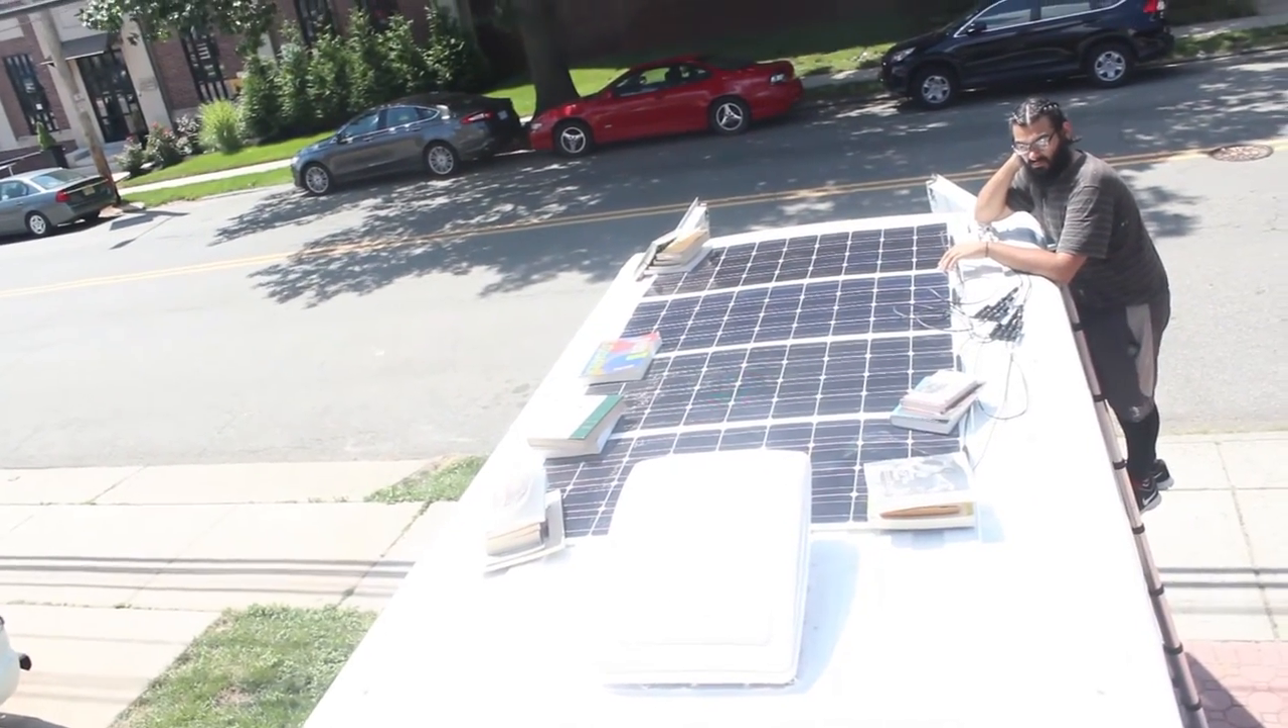But yeah this is a 136 and four solar panels fit on top so that's good.